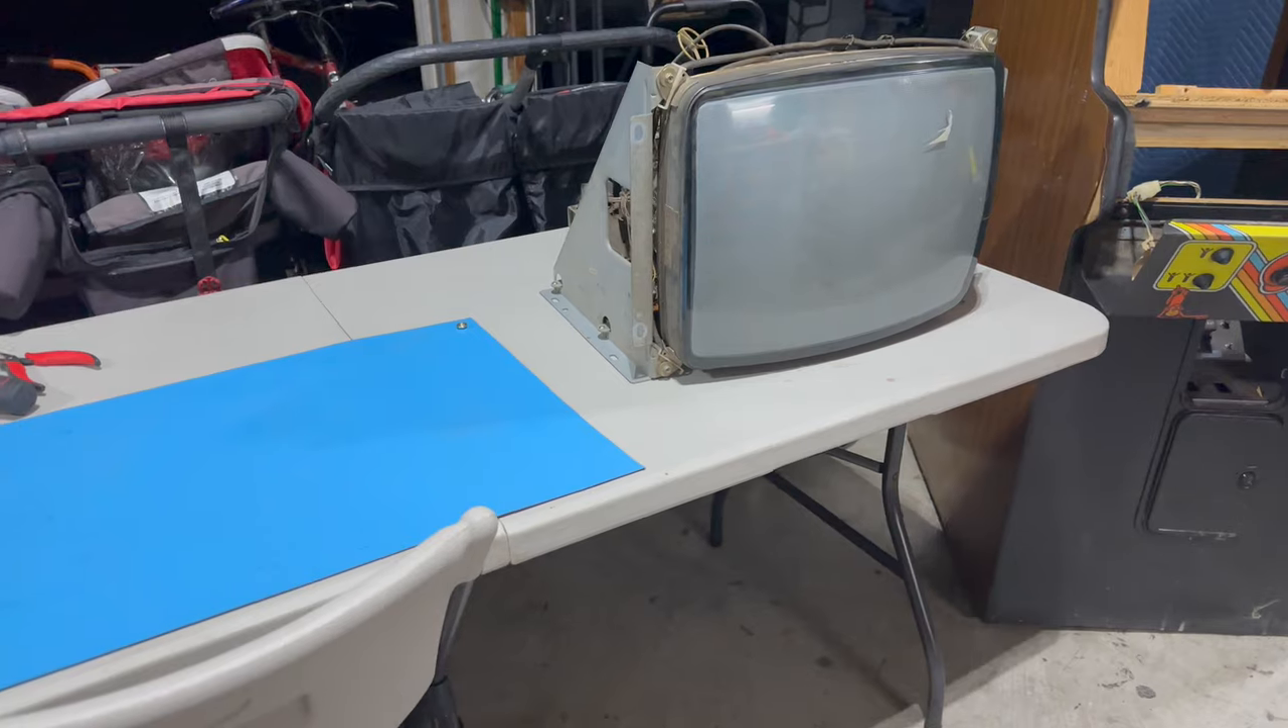Alright, so, there's our monitor out of the cabinet.